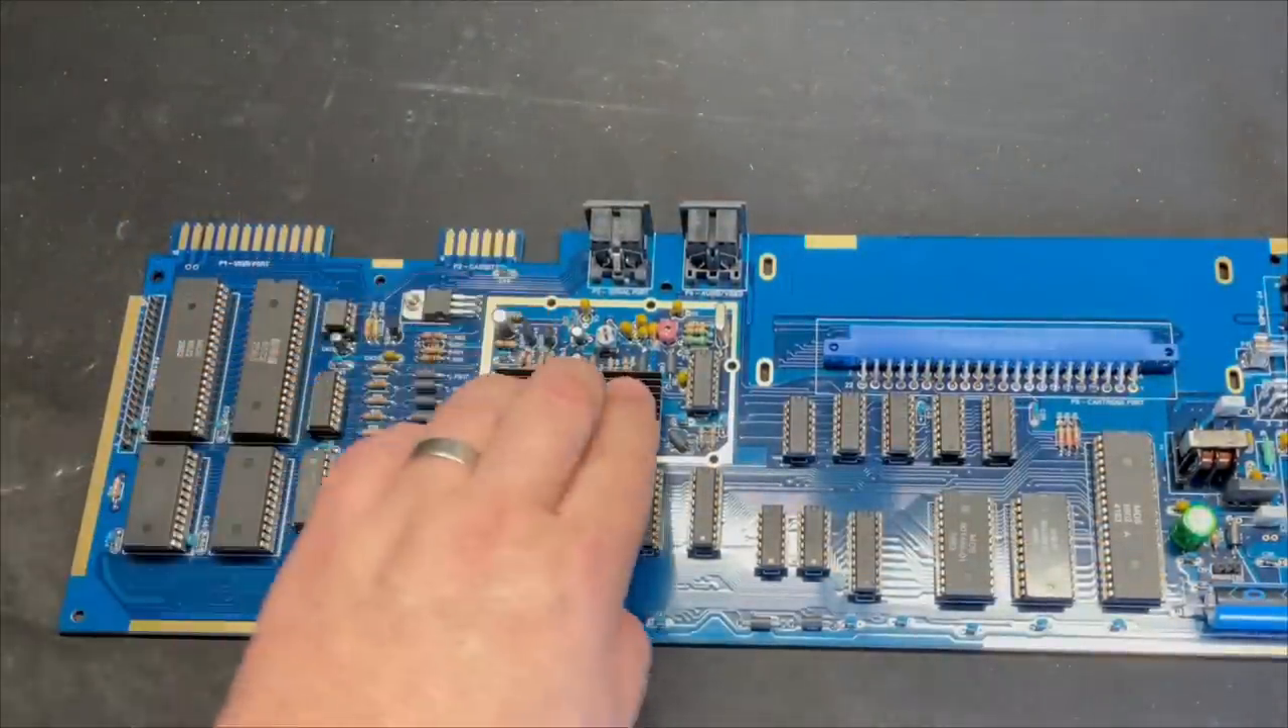I haven't installed the metal cage around the video circuitry.